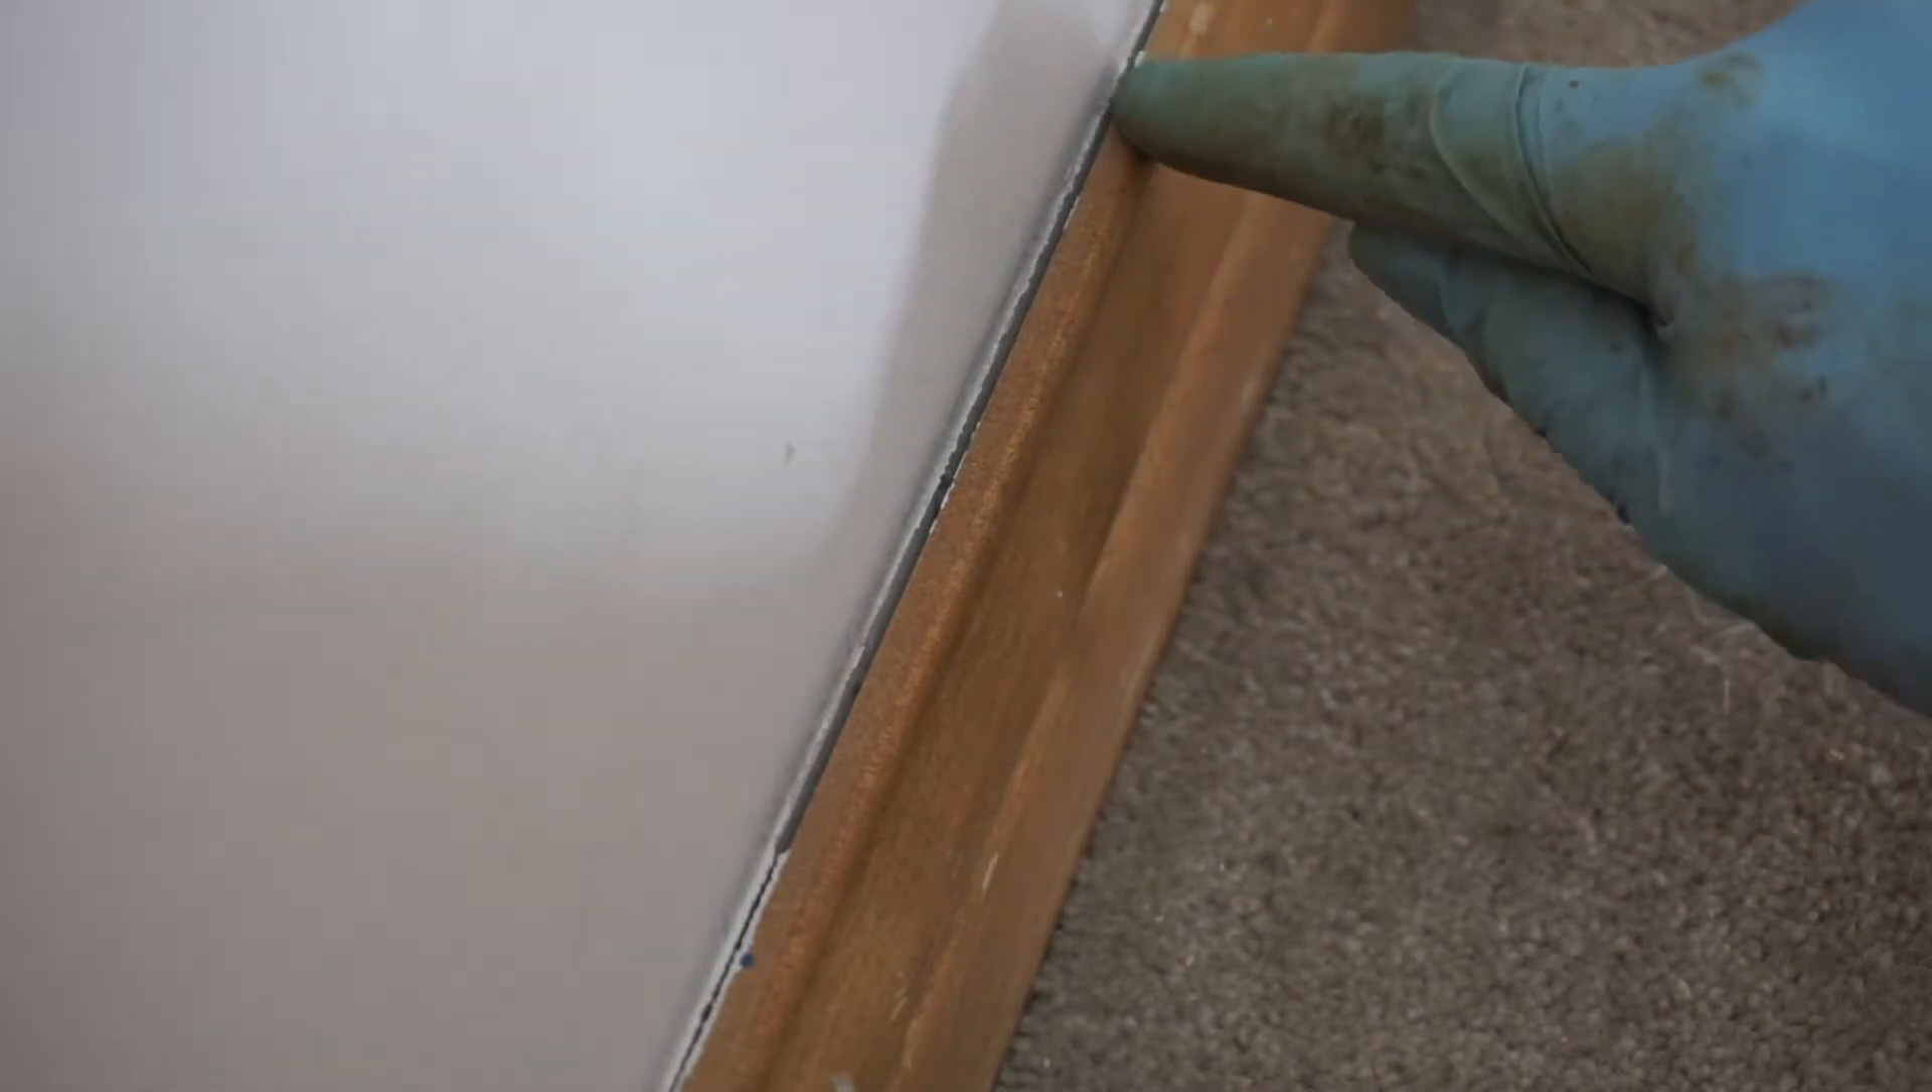As you can see, we have our floorboard right here and it's right up against the wall and you can see there's just a little tiny gap right between the board and the wall.